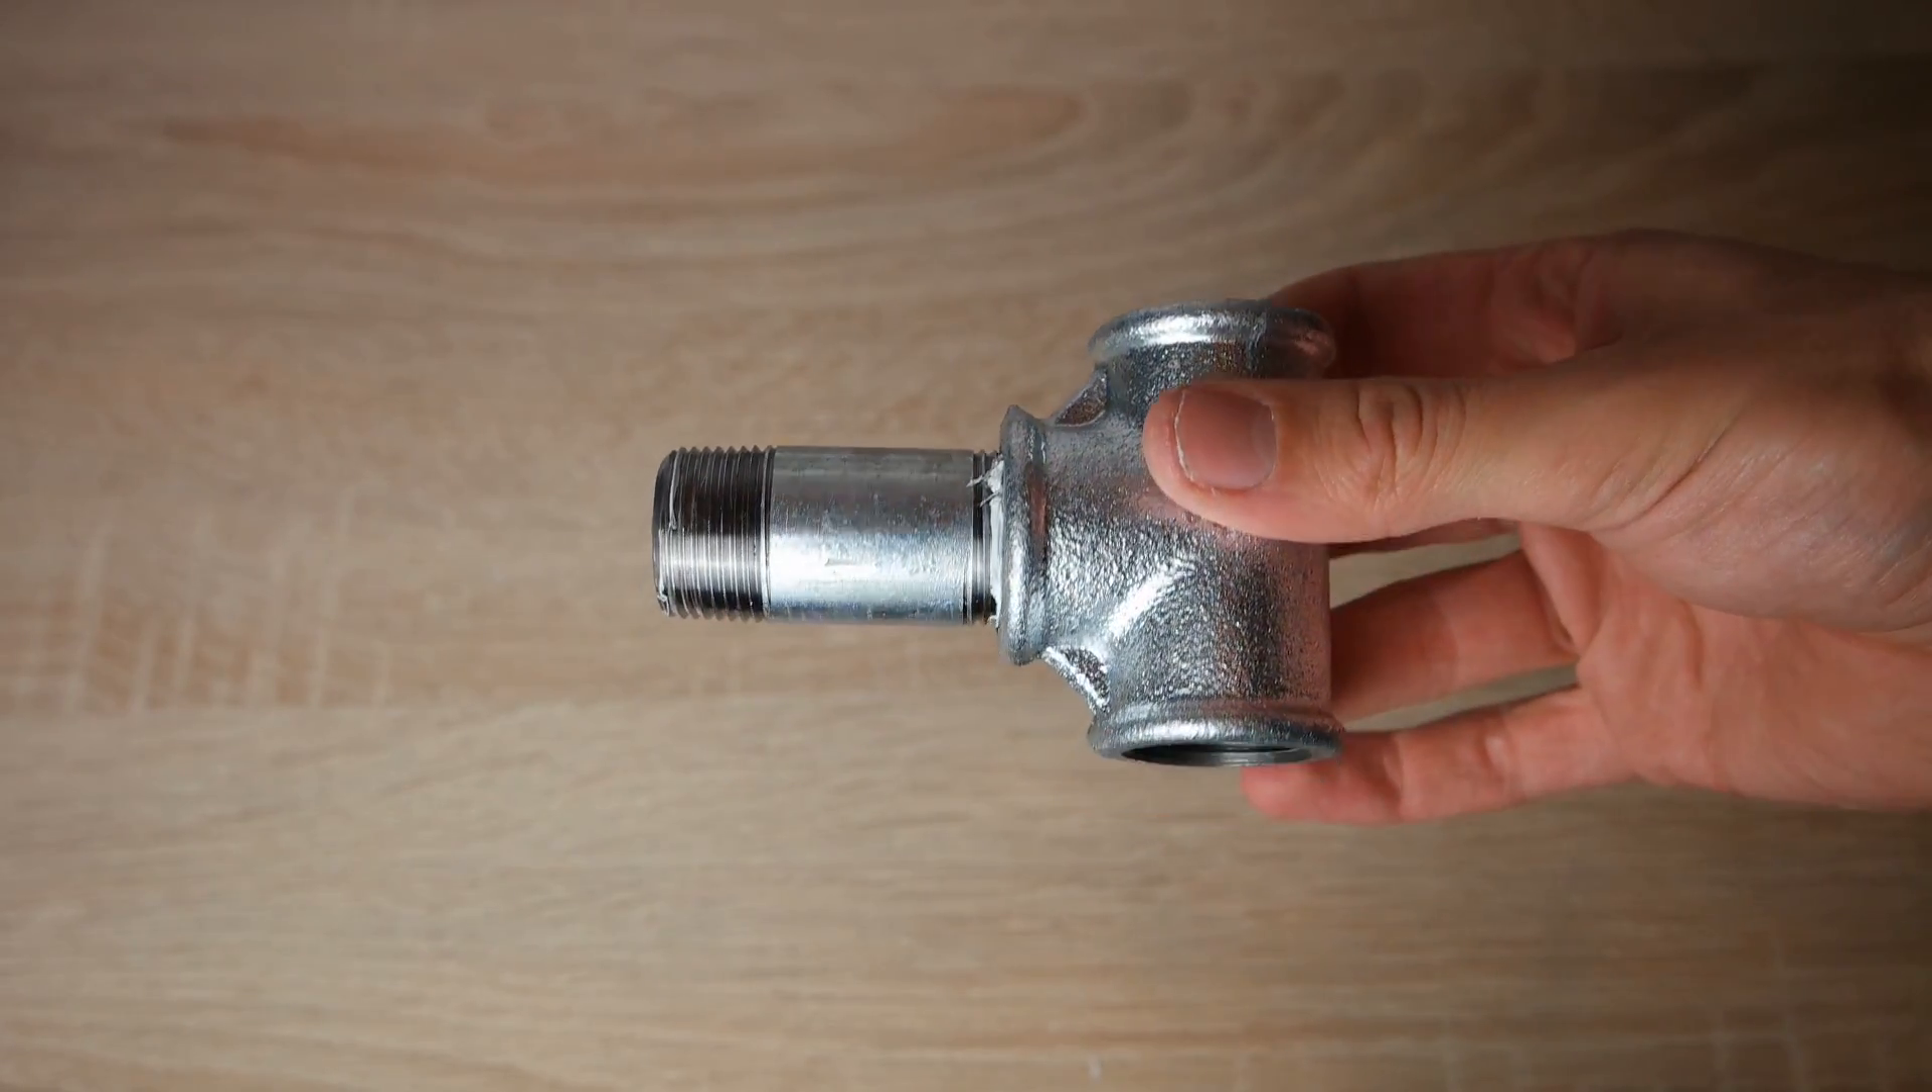In the middle of the system, there is a T-piece, into which a short pipe with a suitable thread has been screwed in.